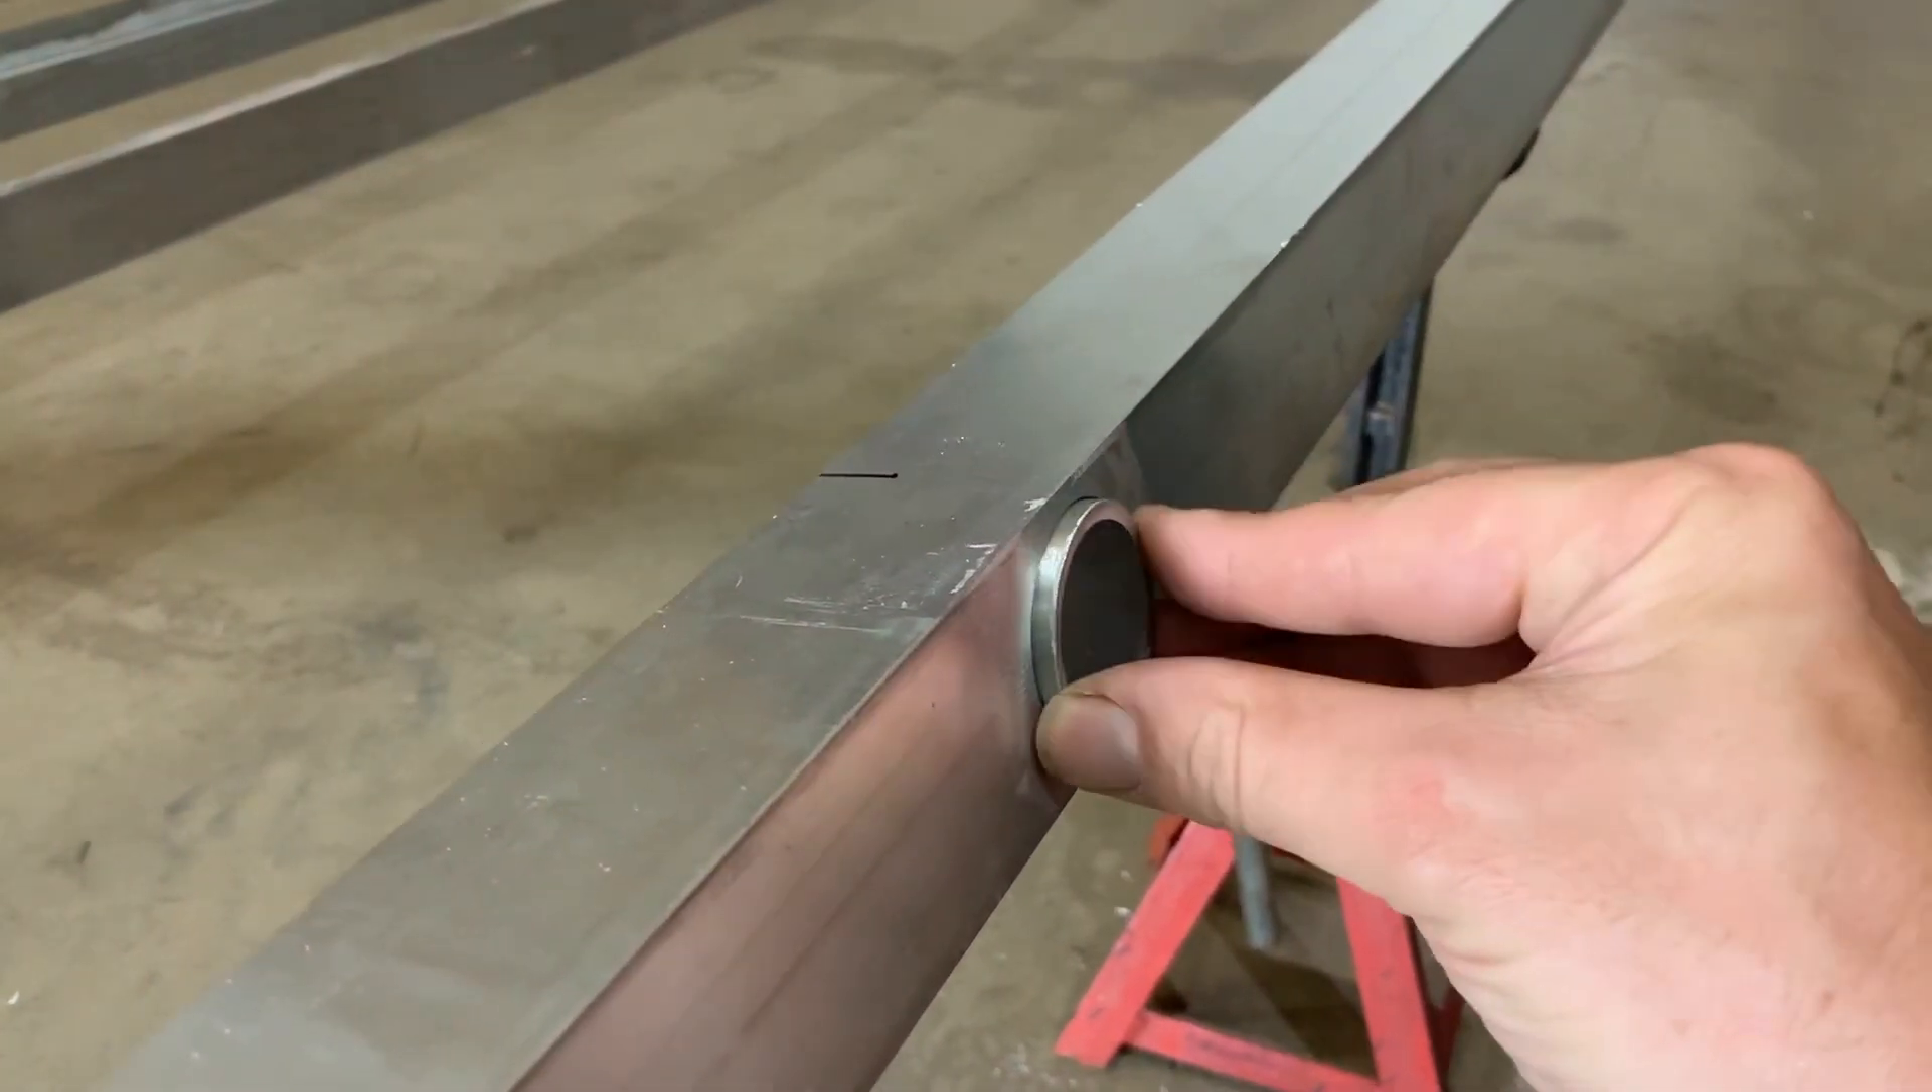So when I slide the pipe in from the outside, I've left it so that there's a little bit of a lip sticking out.